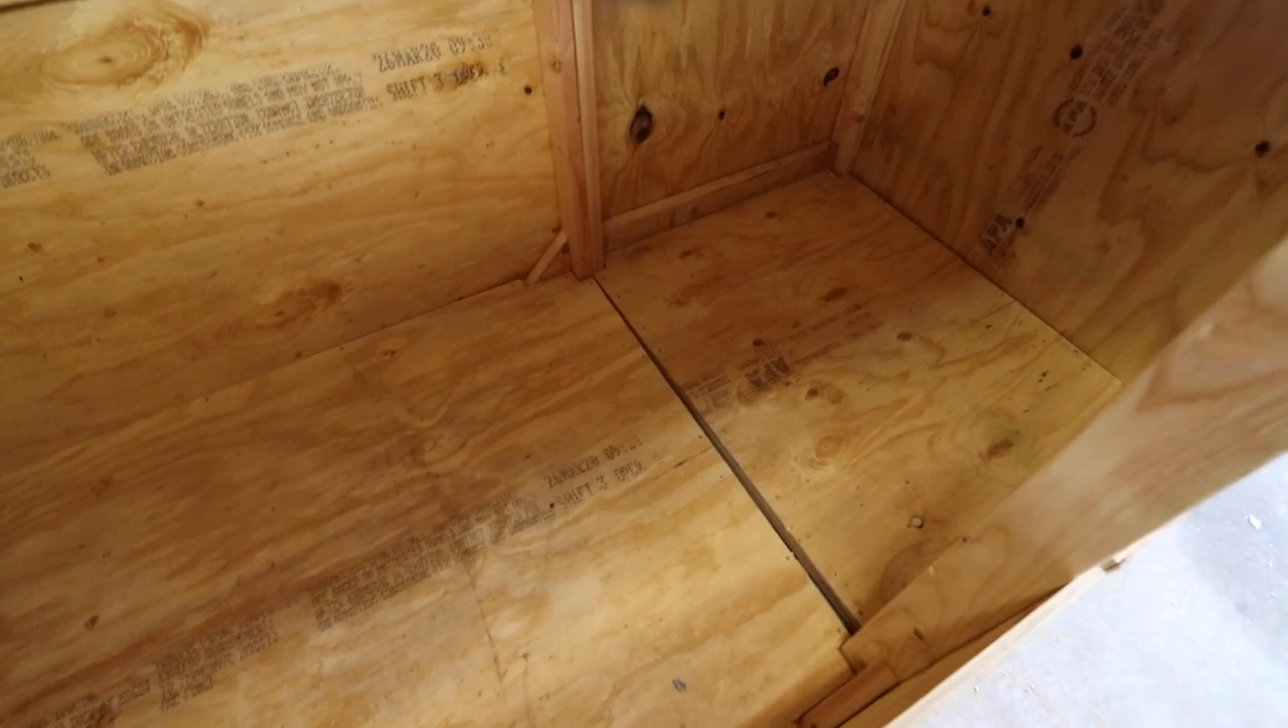Bottom floor is all done.